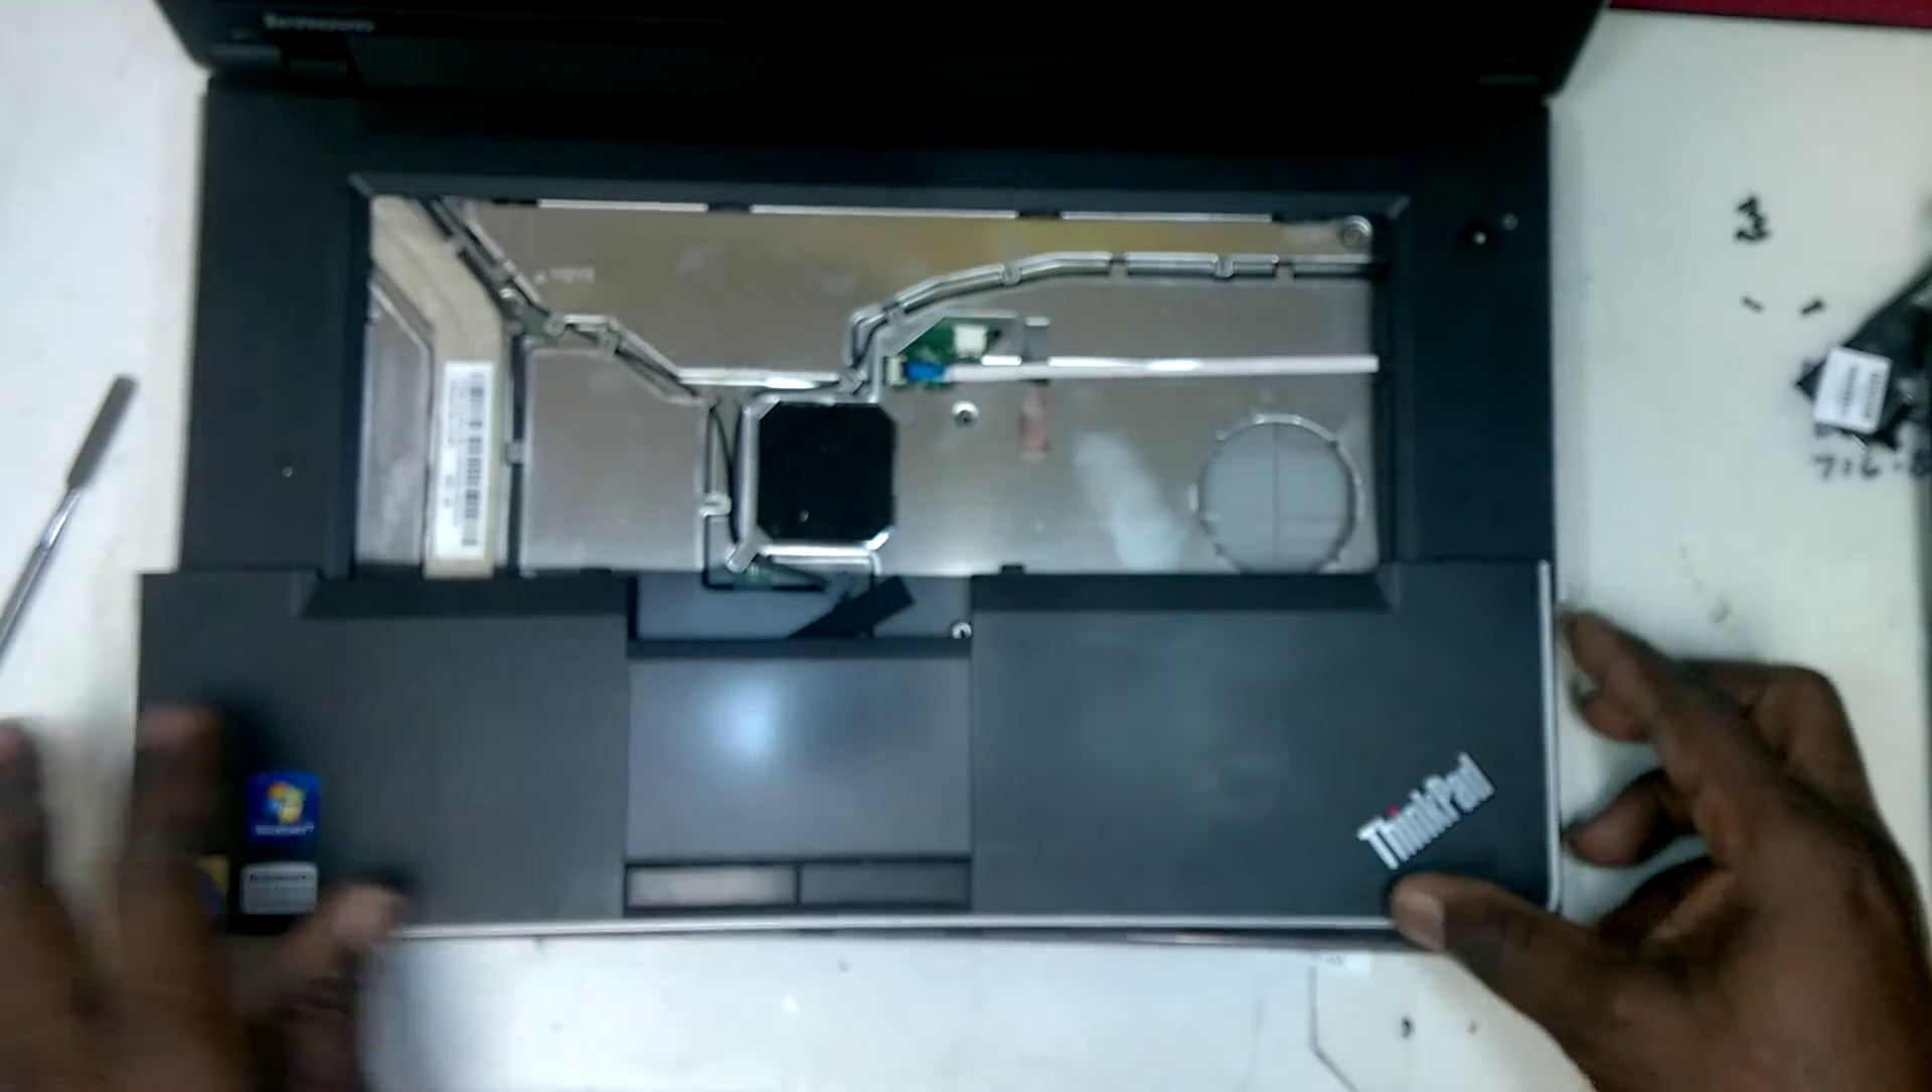And once this is removed, you take your keyboard out, and your keyboard is removed.